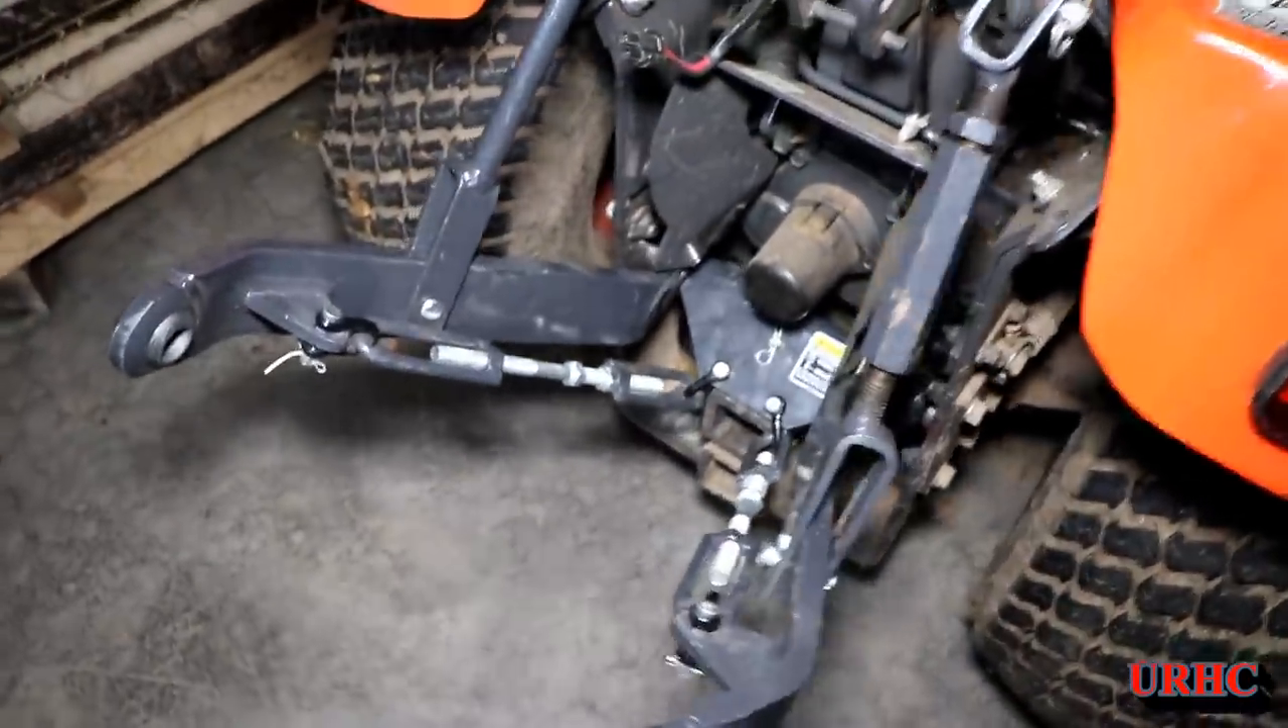And there's a hitch all all put in place and ready to go.